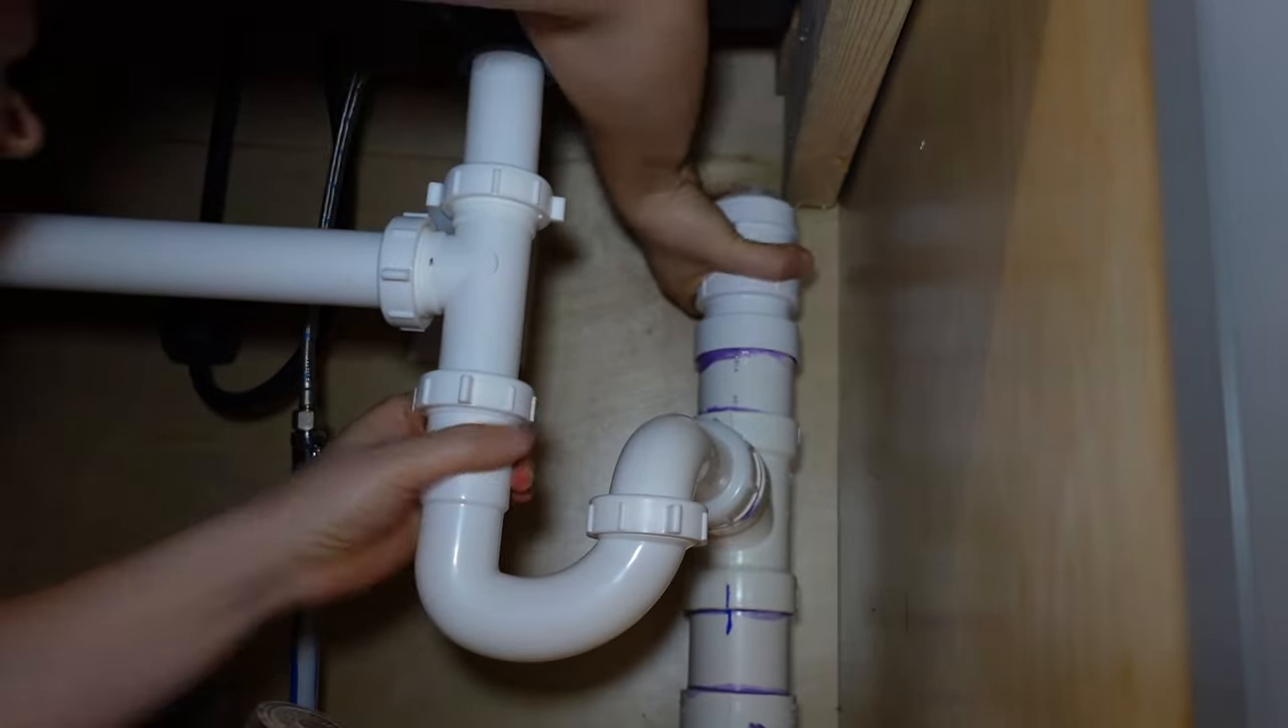All right, so I have all the plumbing finished.